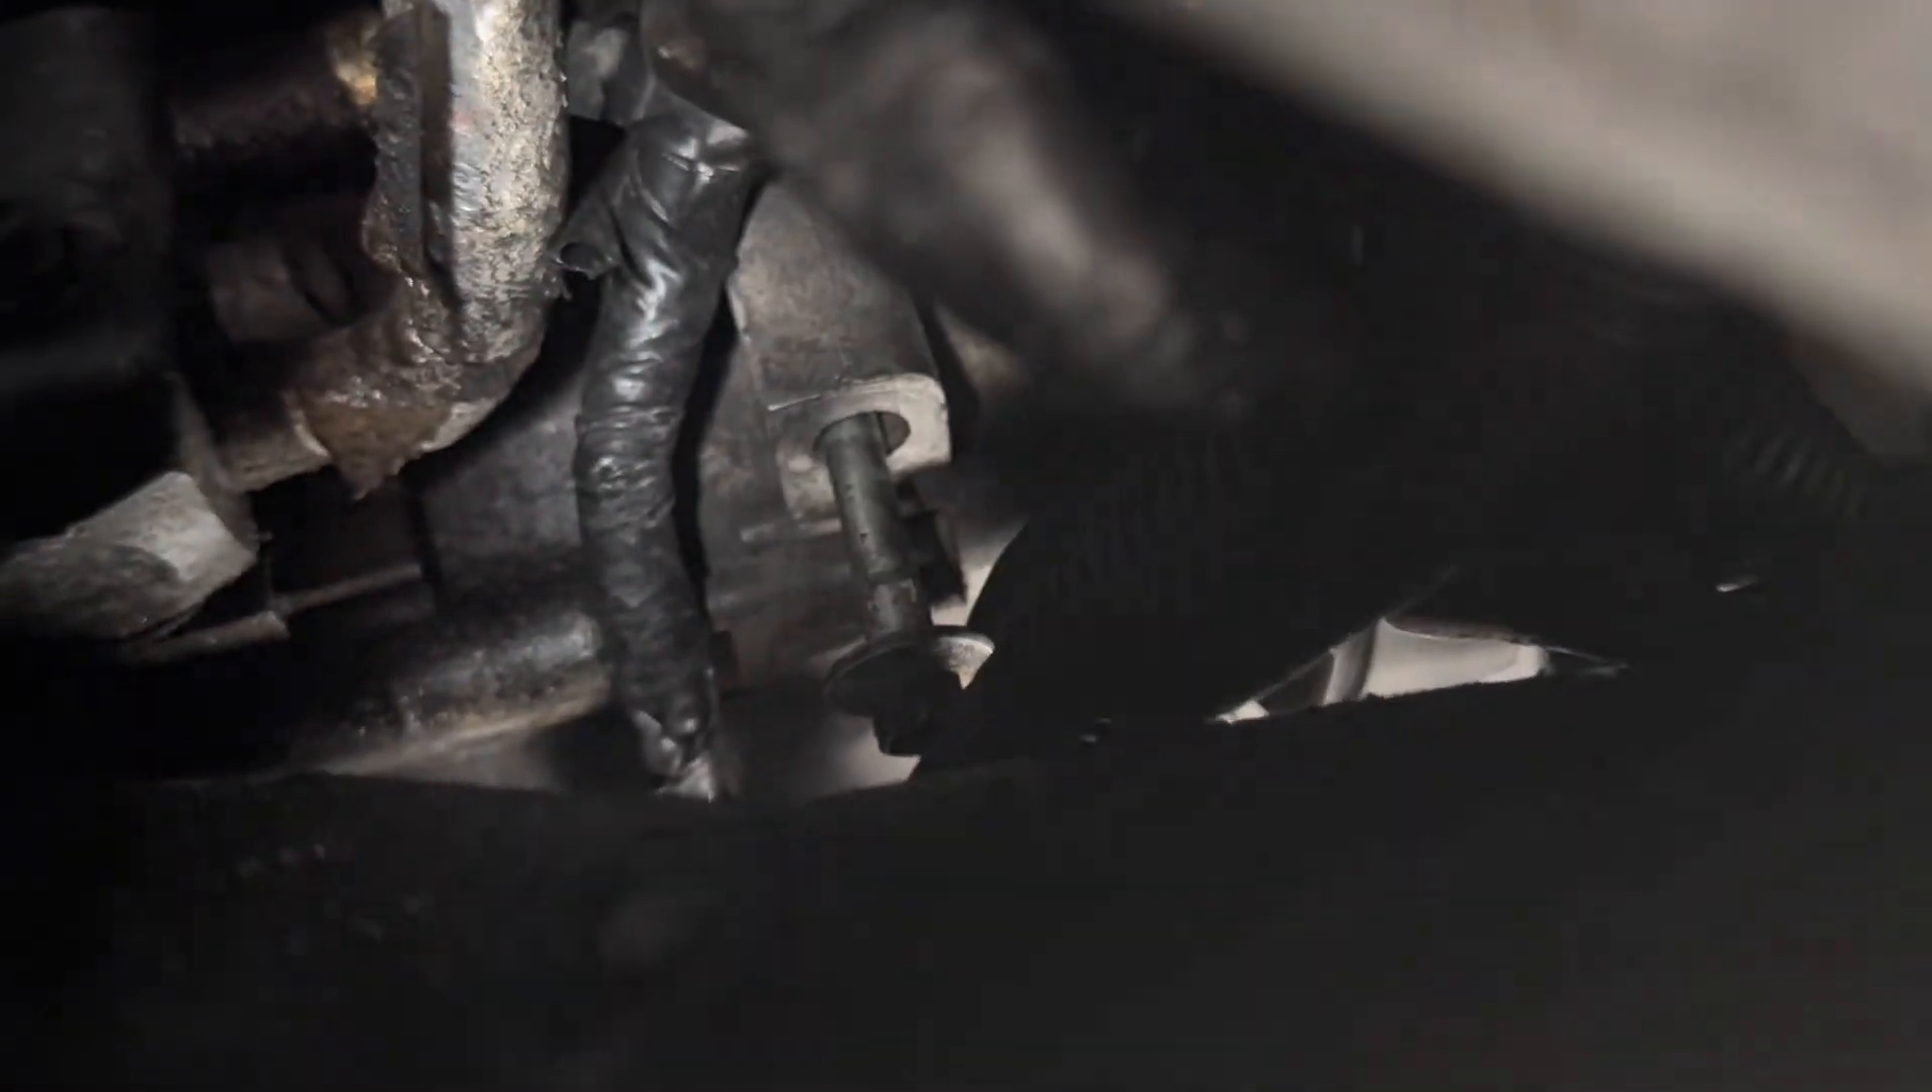Can you see that bolt hanging out right there? Yeah. That shouldn't be hanging out. That's the AC compressor.